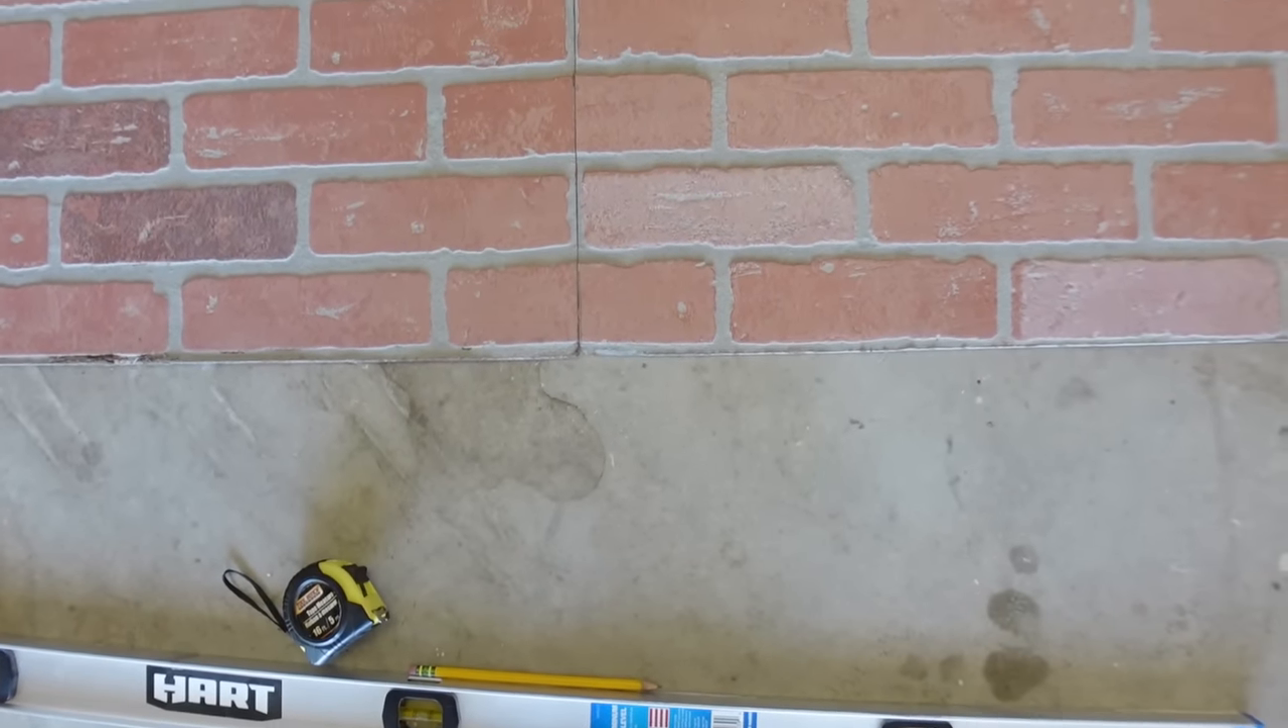These are two panels side by side you can see they line up together.